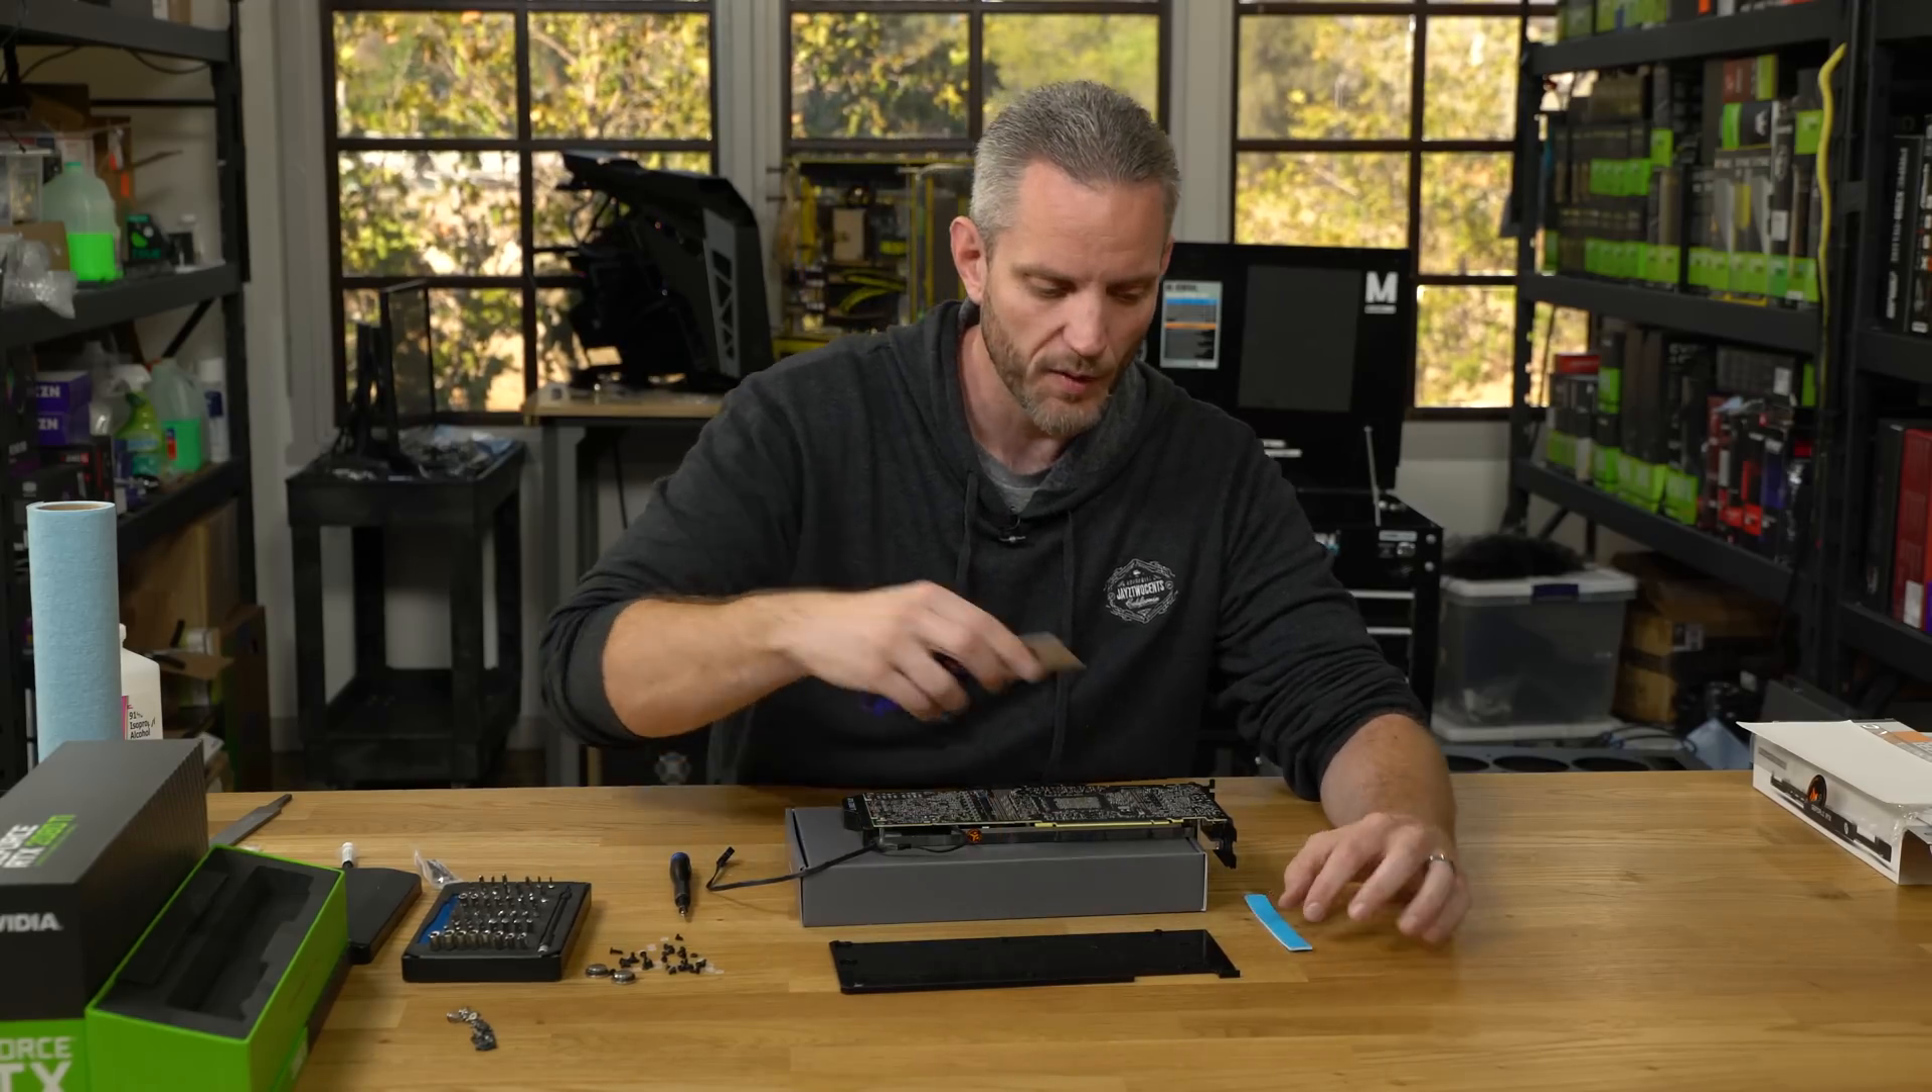Now we're almost ready to apply the backplate but we have to prepare that with thermal pads as well.